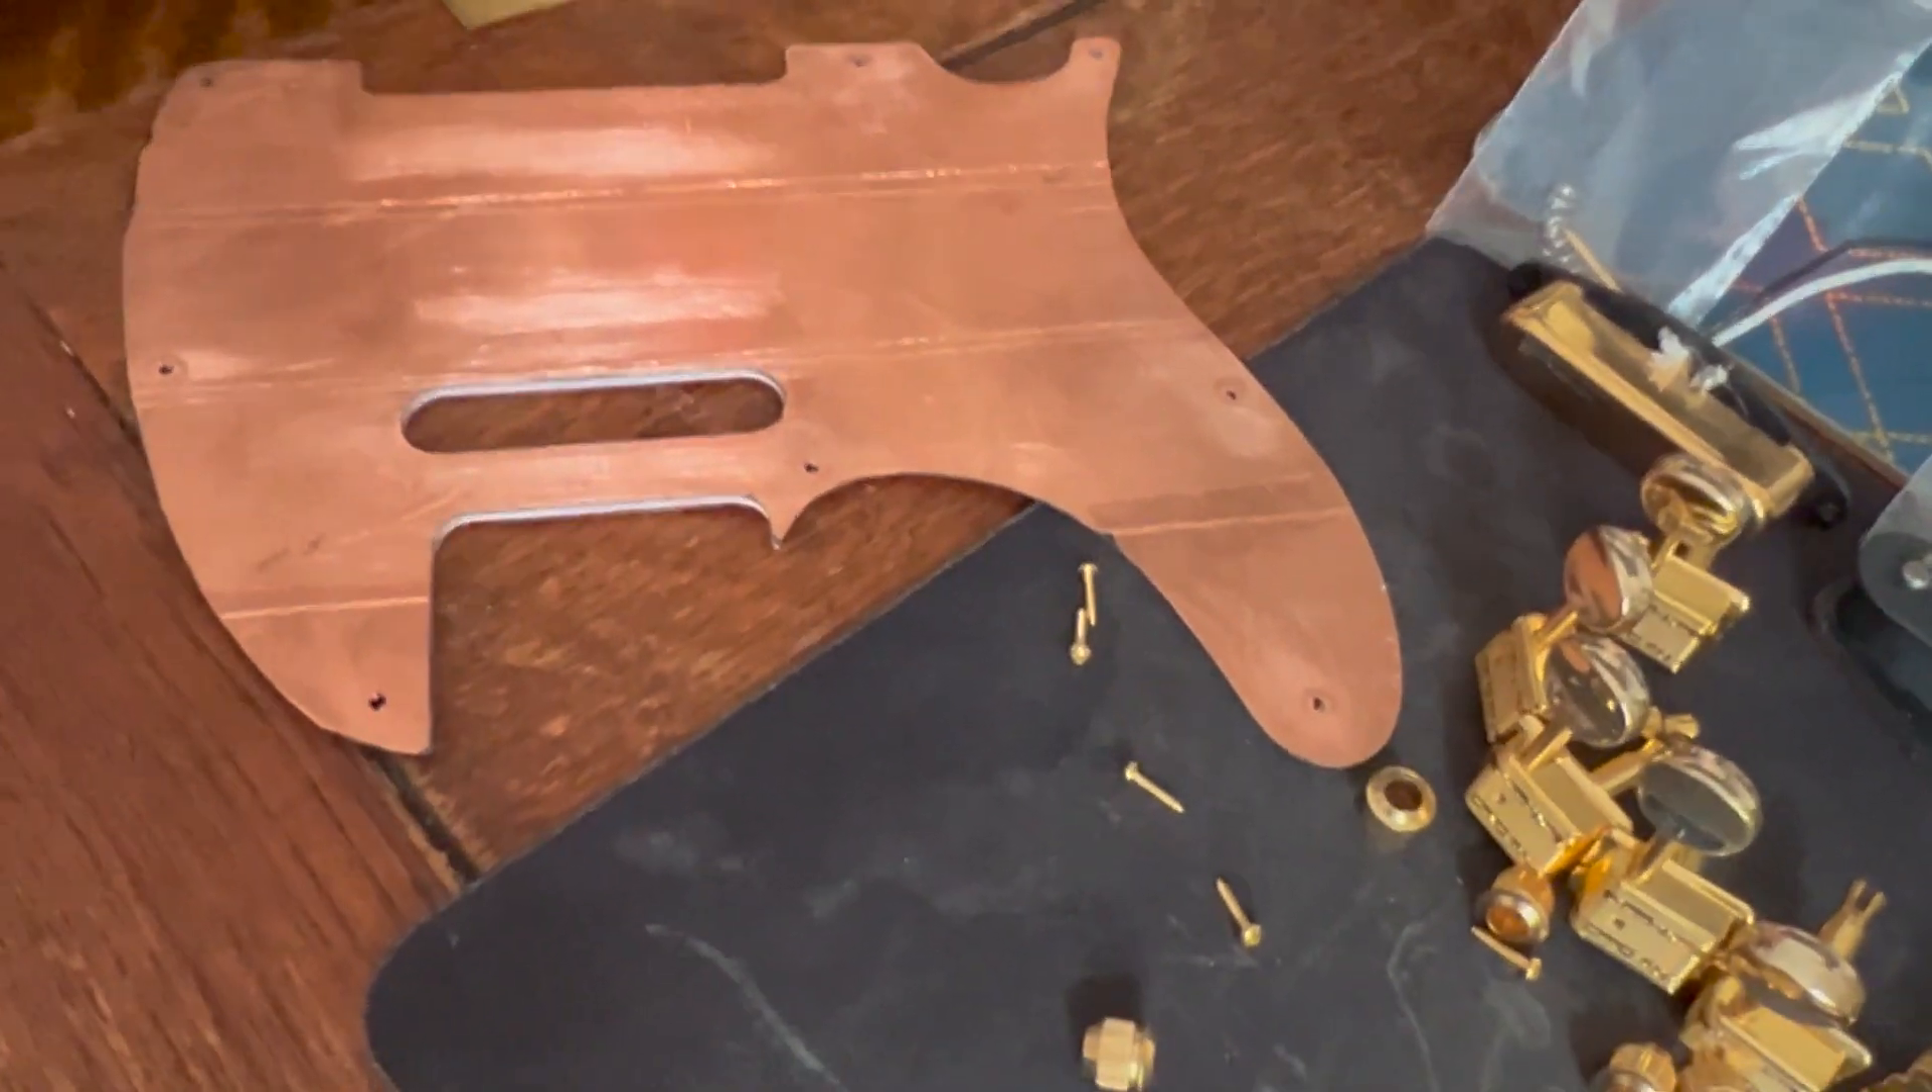I have the wonderfully prepared scratch plate that I've already applied with copper on the back.